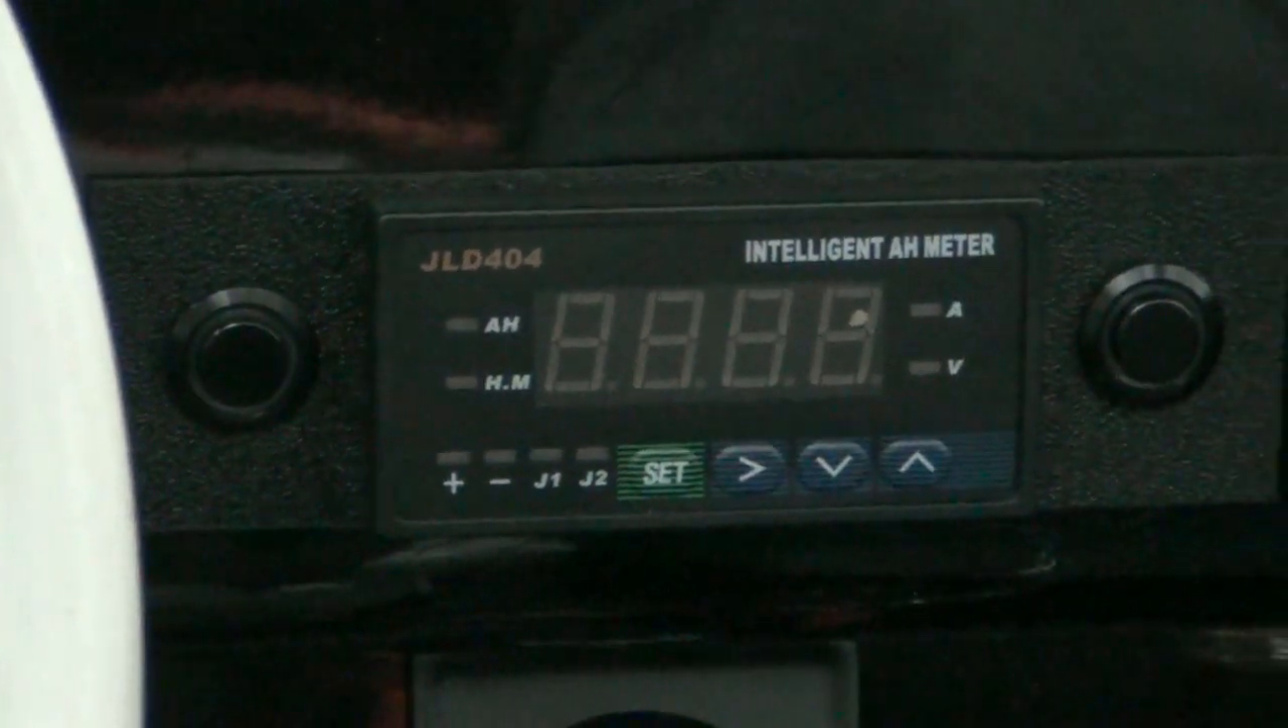We've added the JLD 404 and a couple of switches on either side of it.